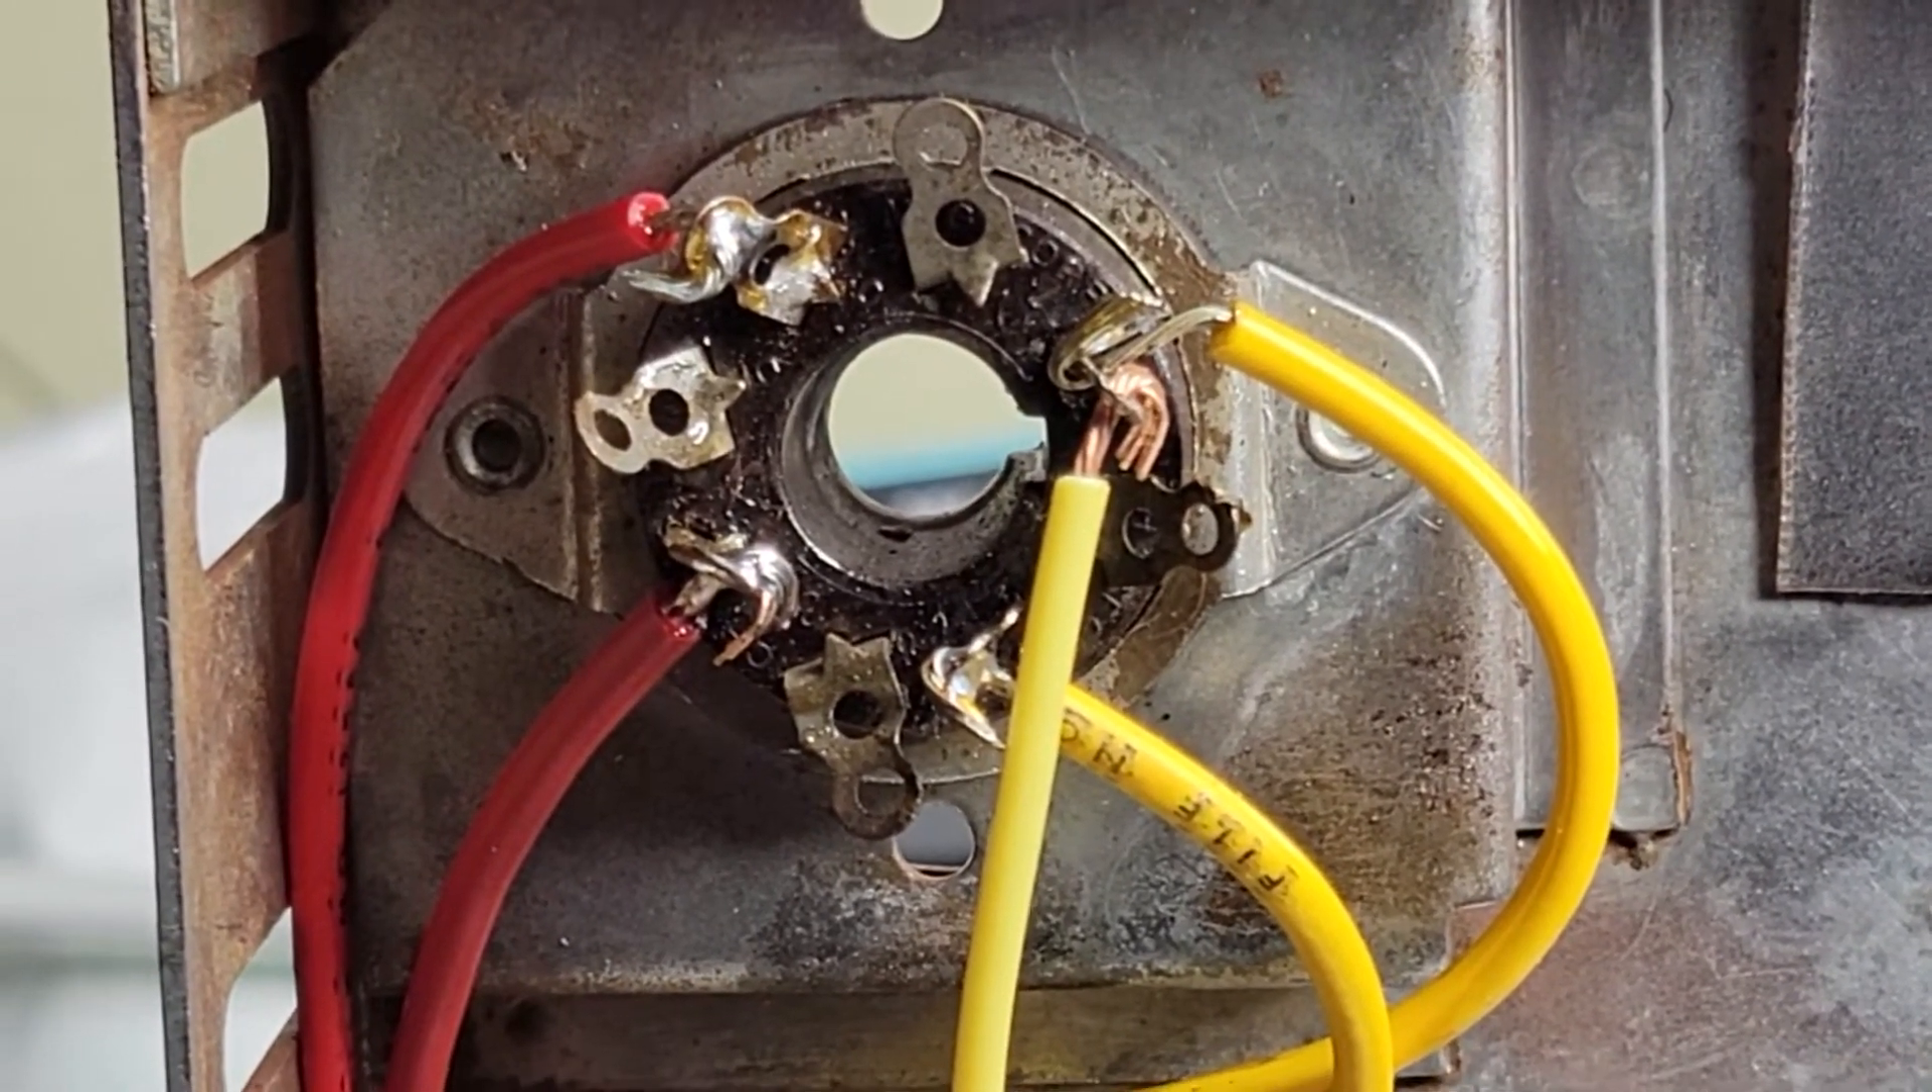So, we've got the secondary red wires from the transformer going to the rectifier tube, and also the 5-volt winding.